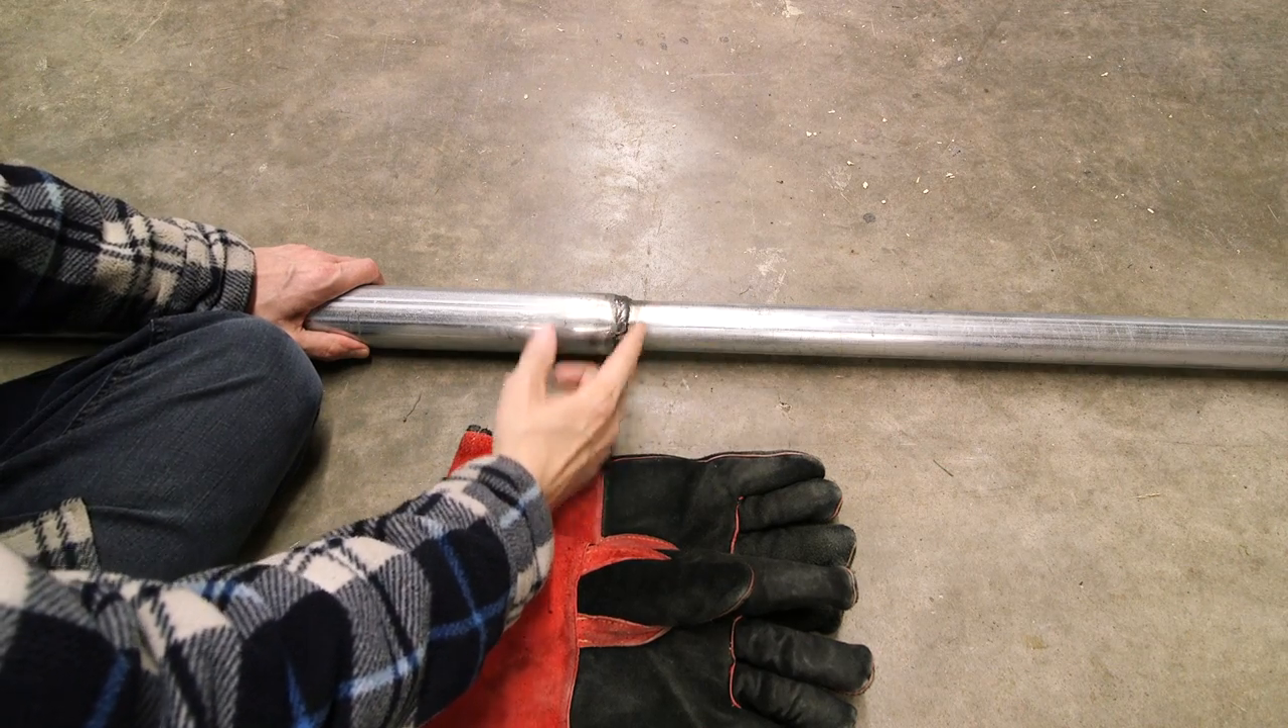The pipes are now welded together and they've cooled off.